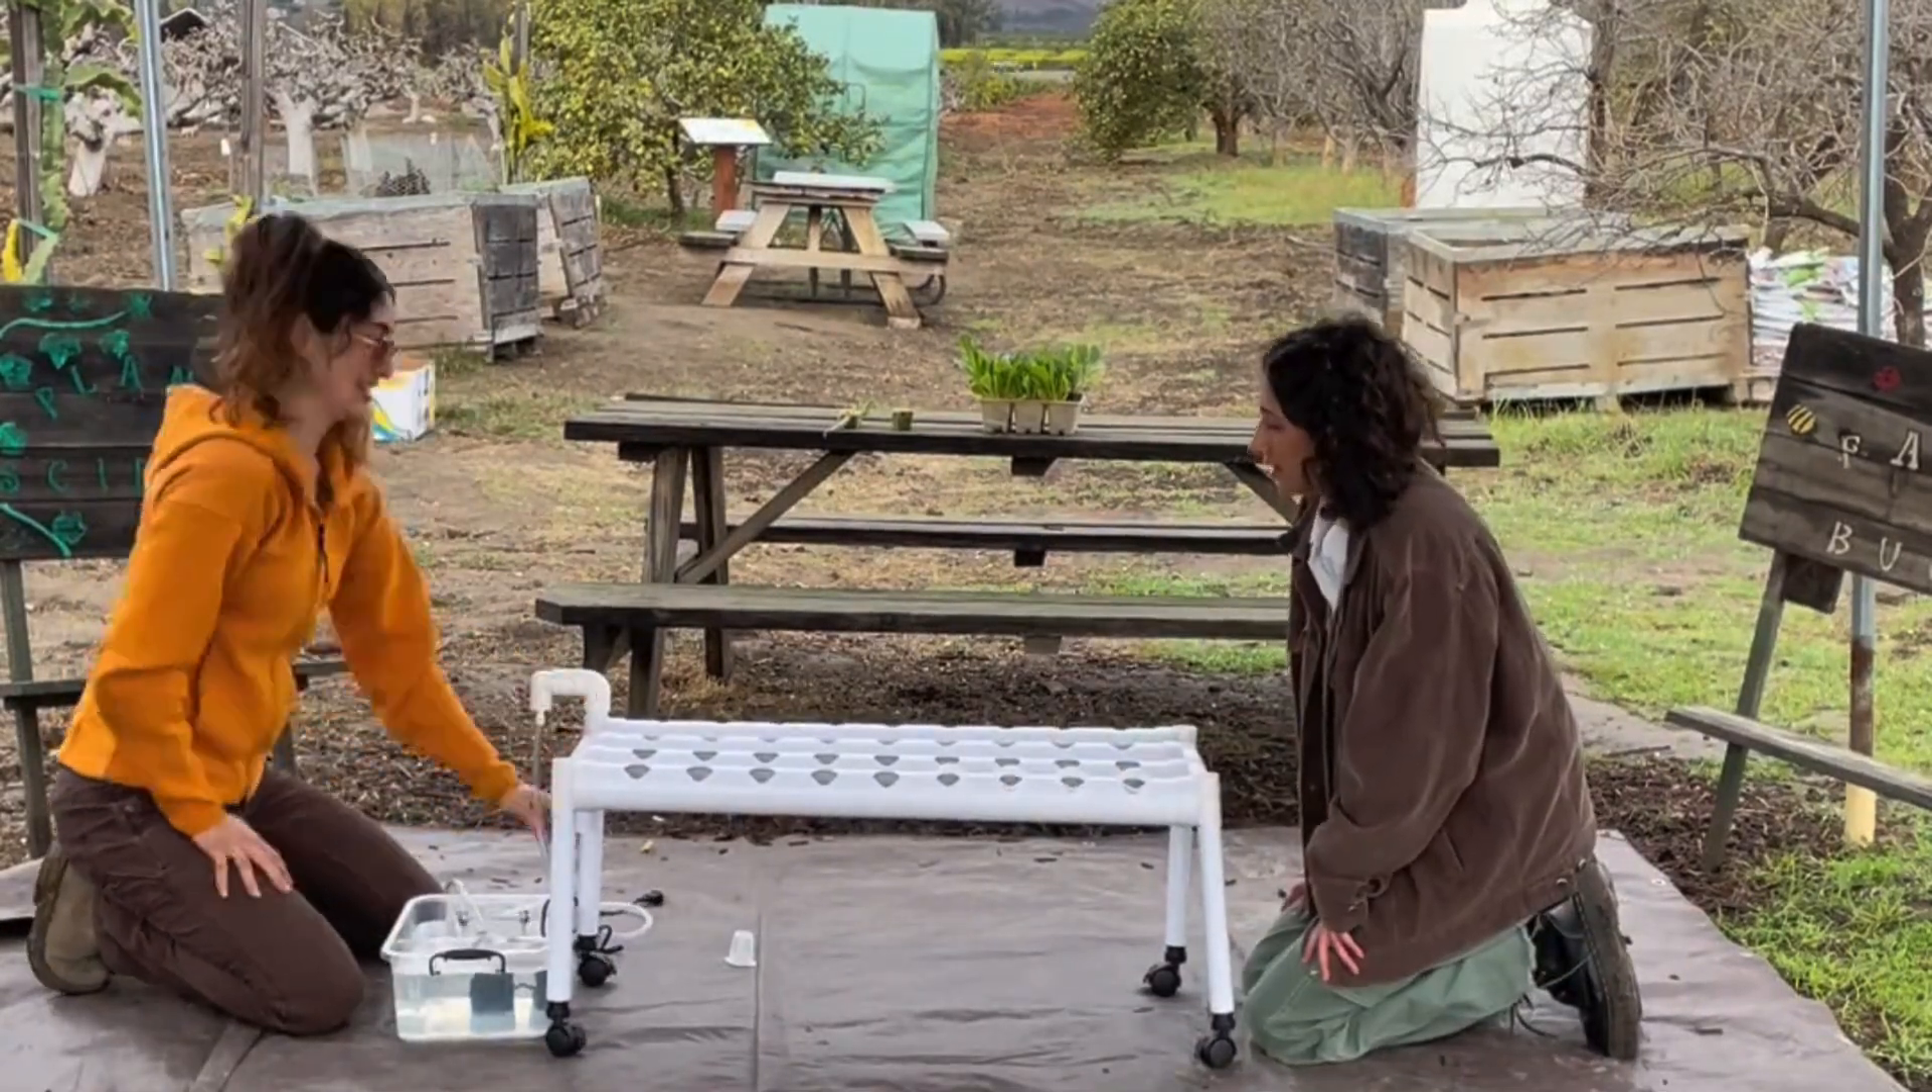That's it the structure is complete.